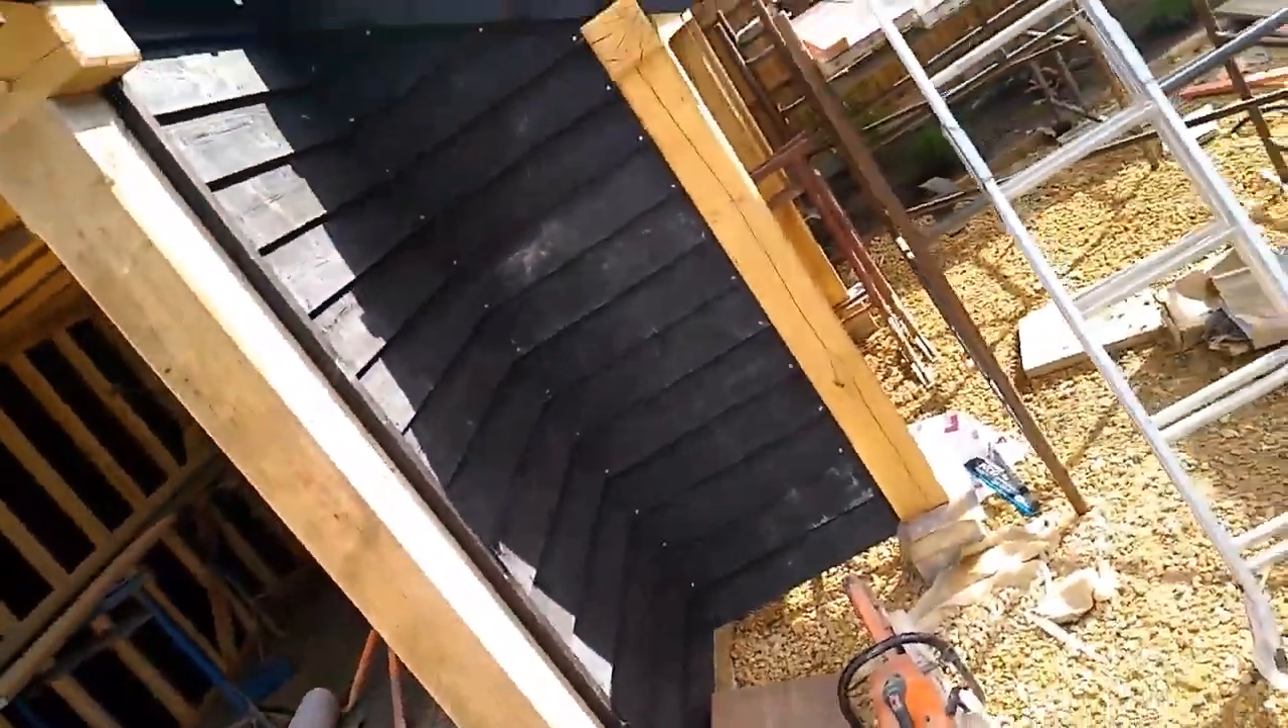I've got this last corner finished in here now, the panel's all done, and it's nicely done scribed up to the inside there, and this corner post is on, so actually the whole thing looks really neat and tidy now.